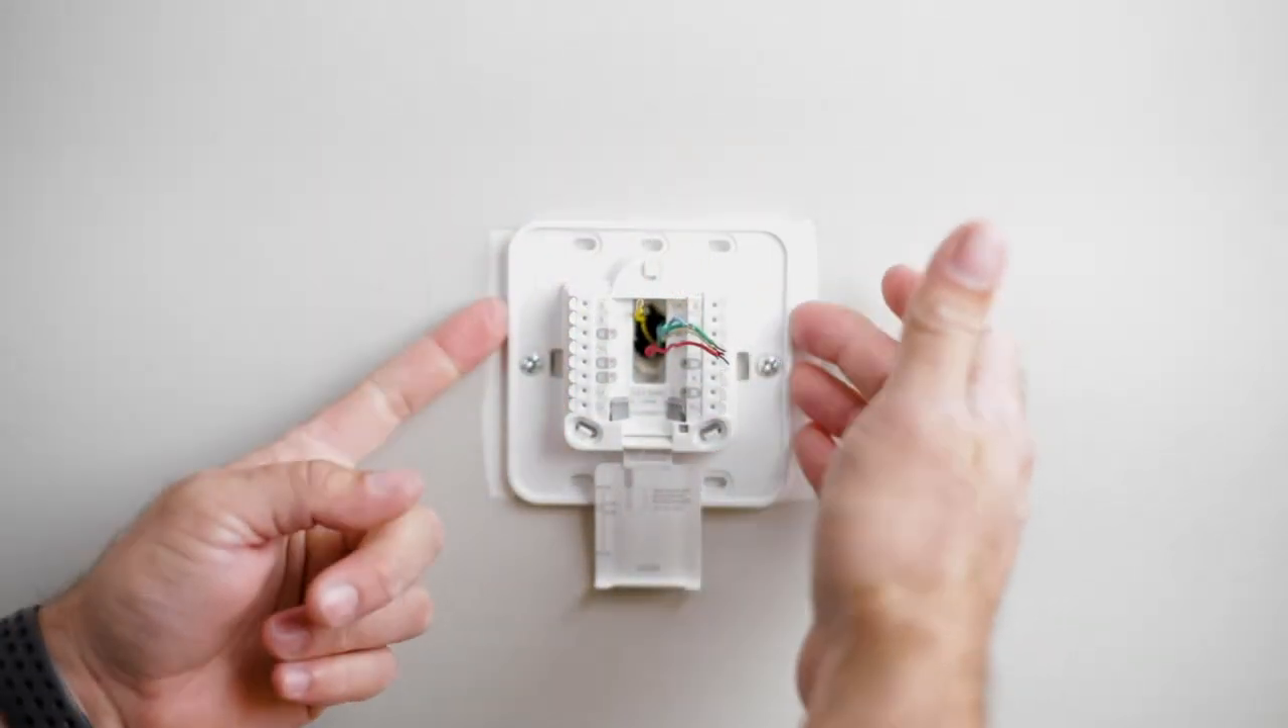All right, so our base plate's in place, now our wiring terminal's in place.